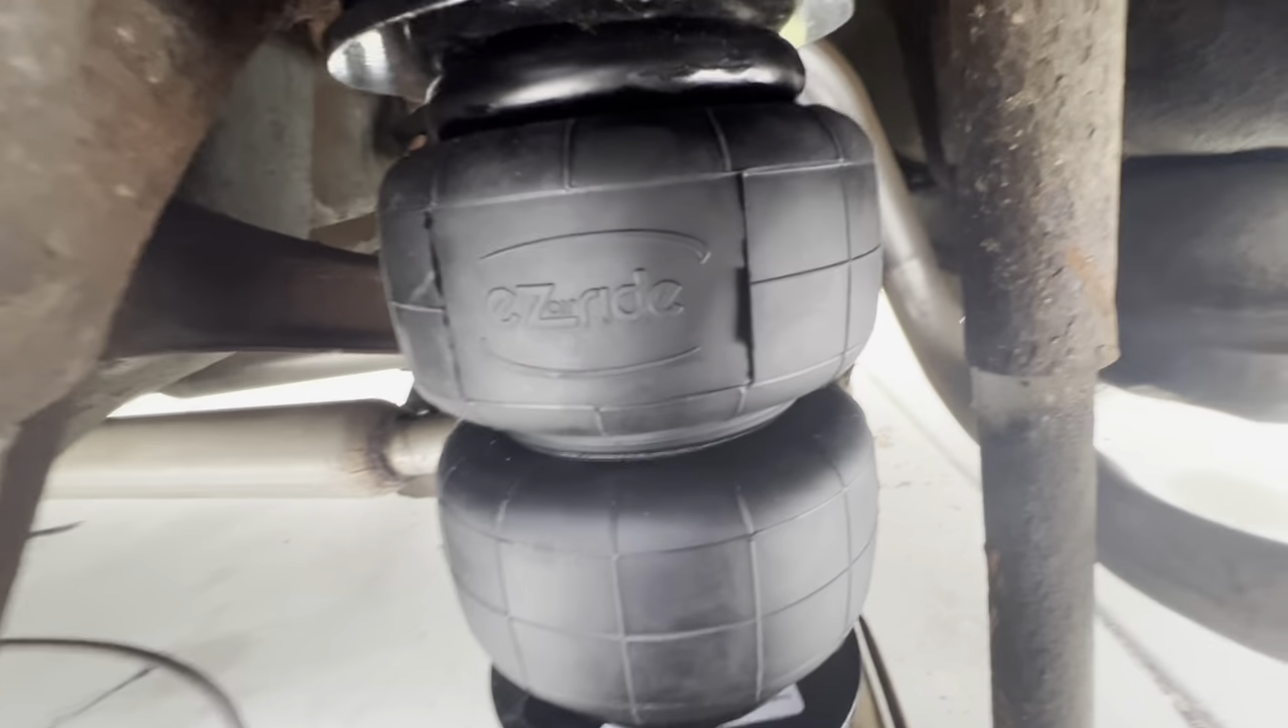So we have the bag up in place.